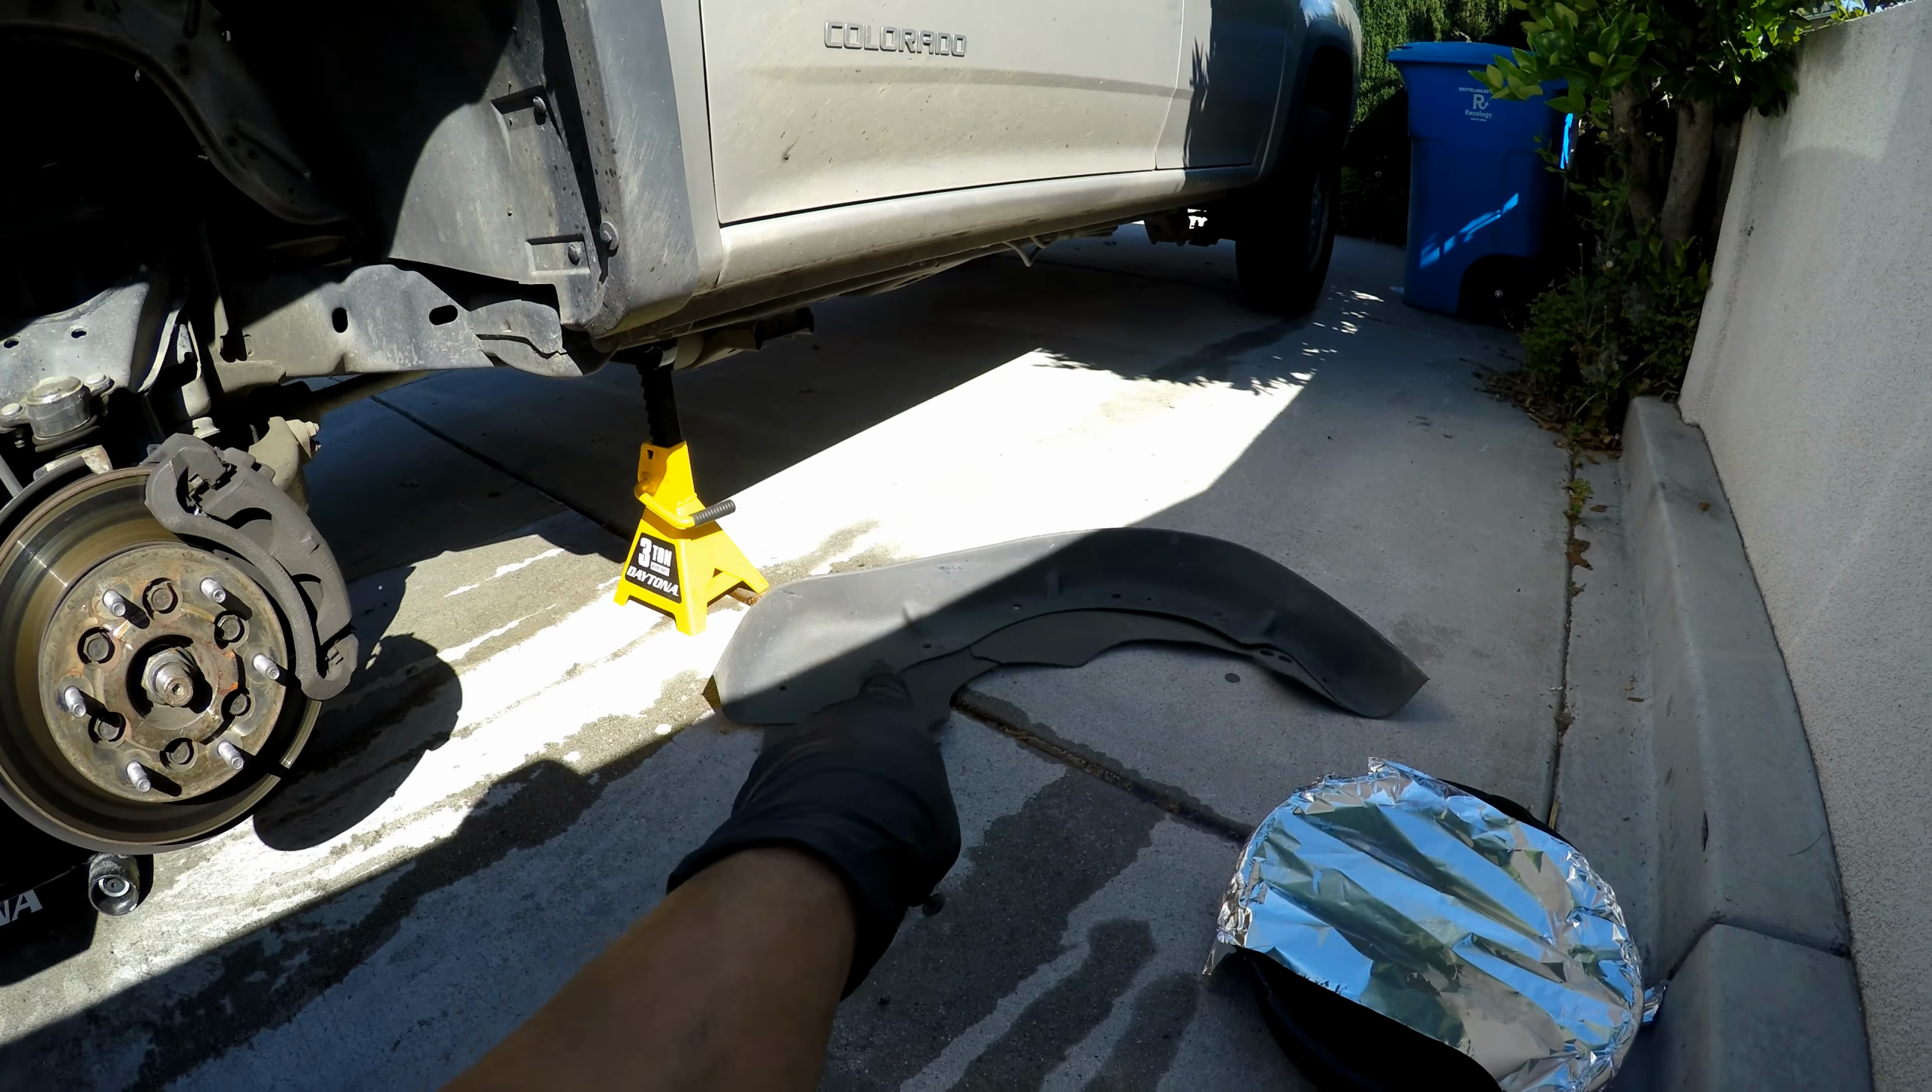With the coolant drained, I jacked up the front end of the truck, put it on the jack stand, took out all the plugs that hold the splash shield onto the truck.